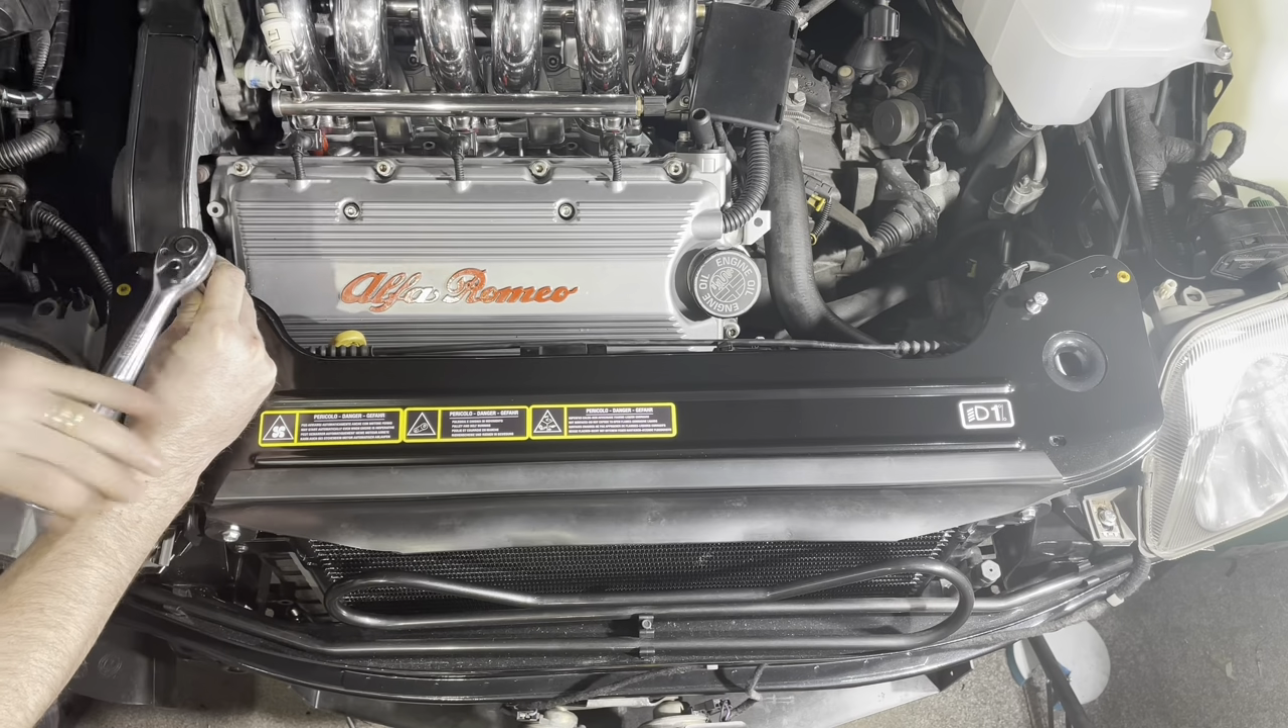On goes the freshly repainted slam panel, complete with all new stickers, and once again, stainless steel hardware.